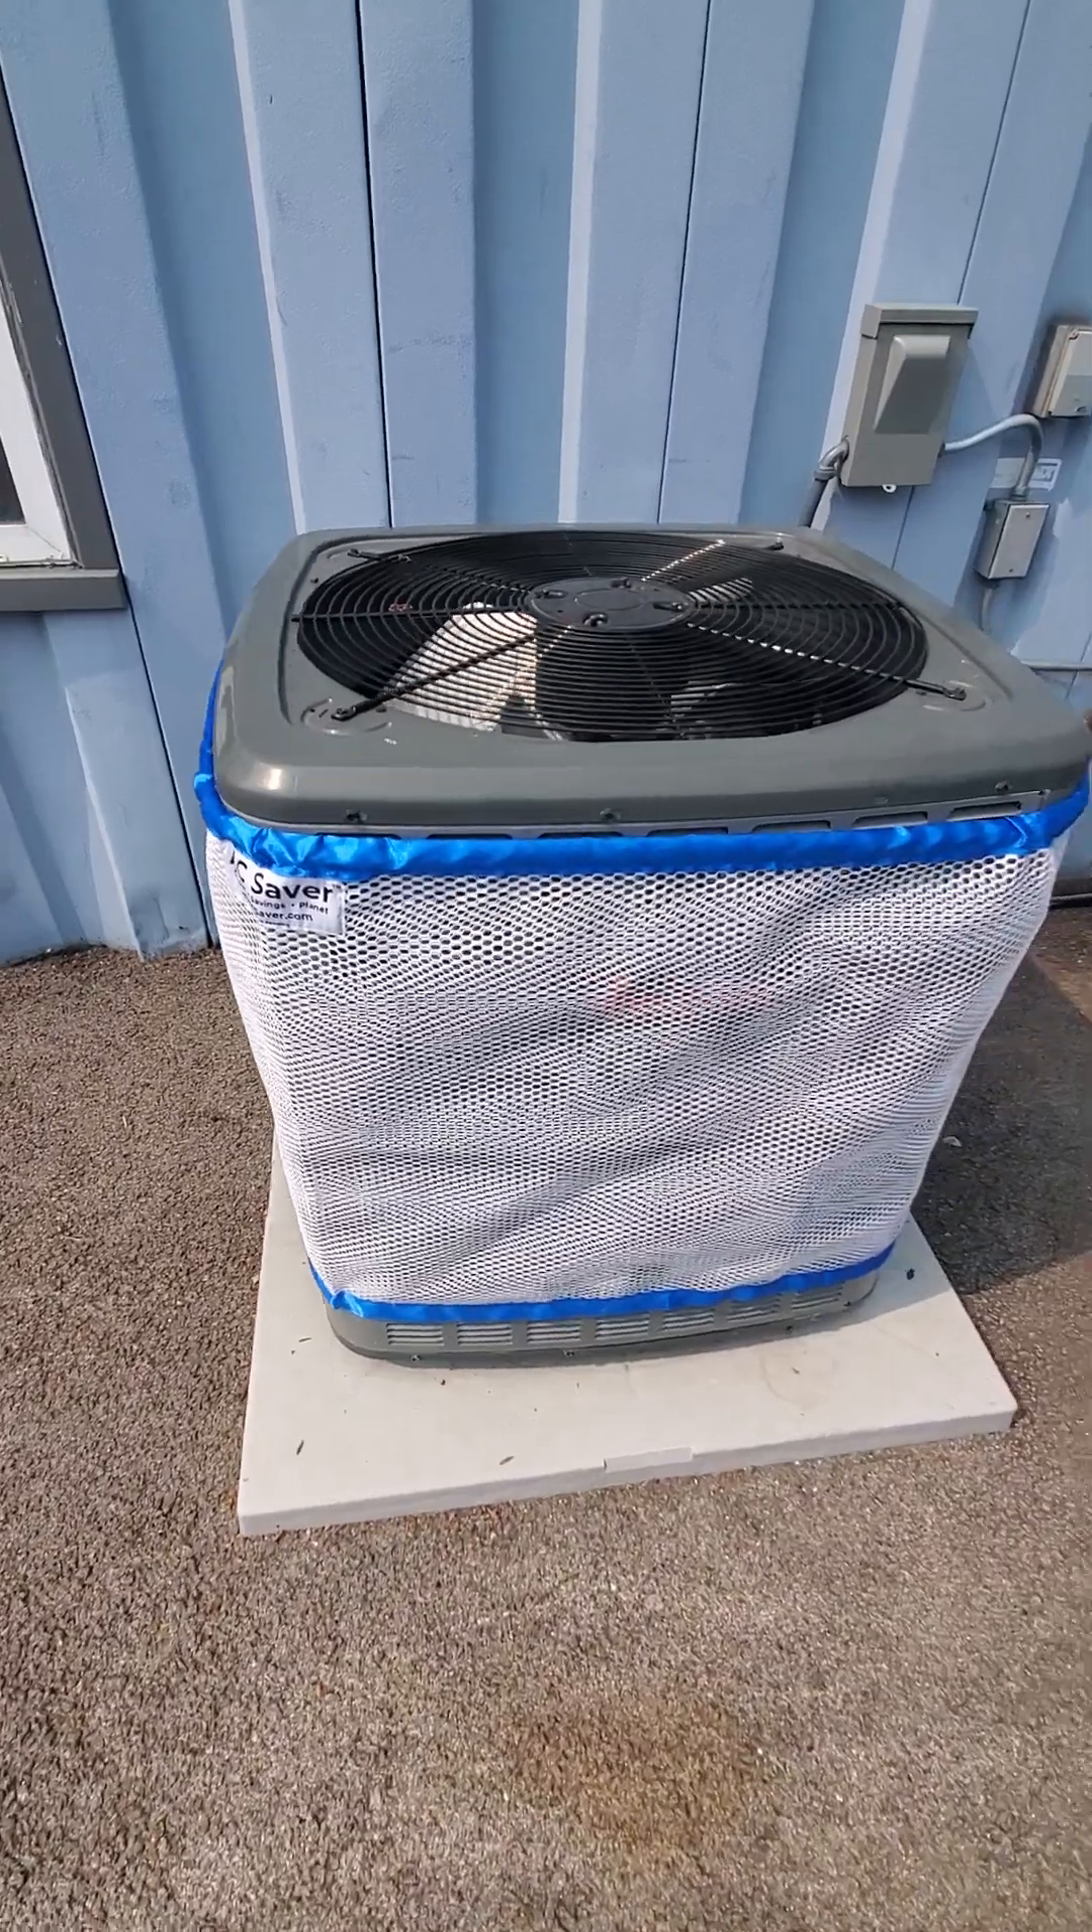Now let's look that it appears that the mesh is laid out pretty well. It's uh over uh the air intake.